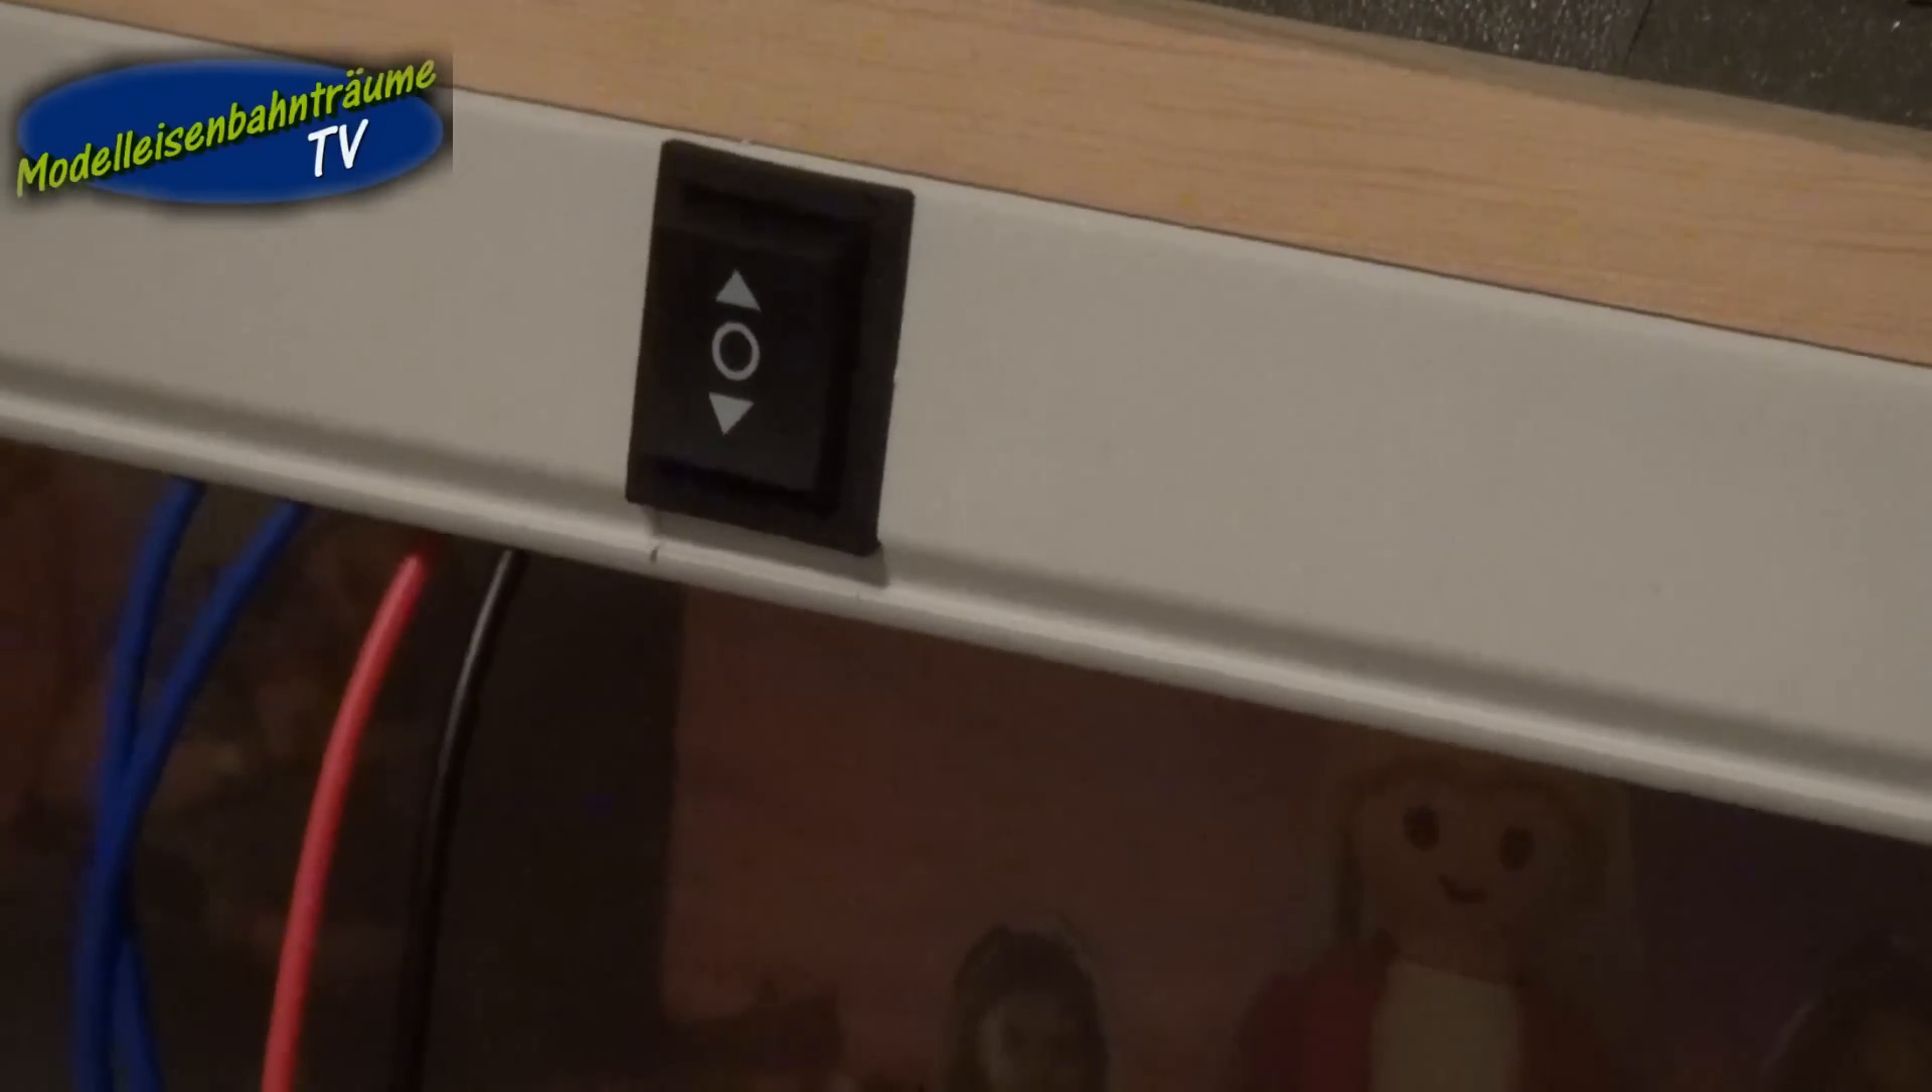So der Schalter ist verbaut da ist er drin.